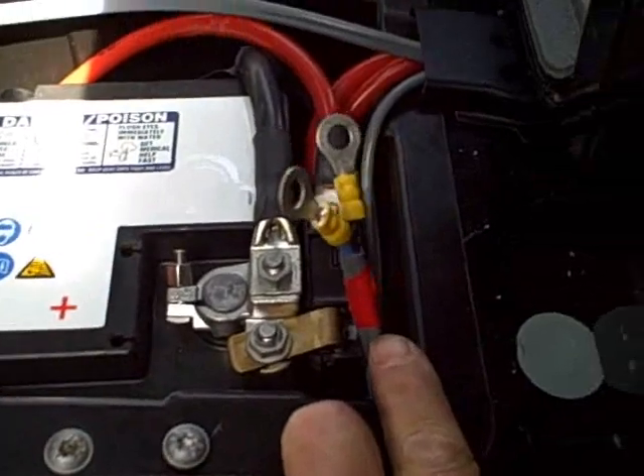Okay, so we got the yellow terminals, the two yellow terminals, one on each wire of the jacketed cable with the red tape.